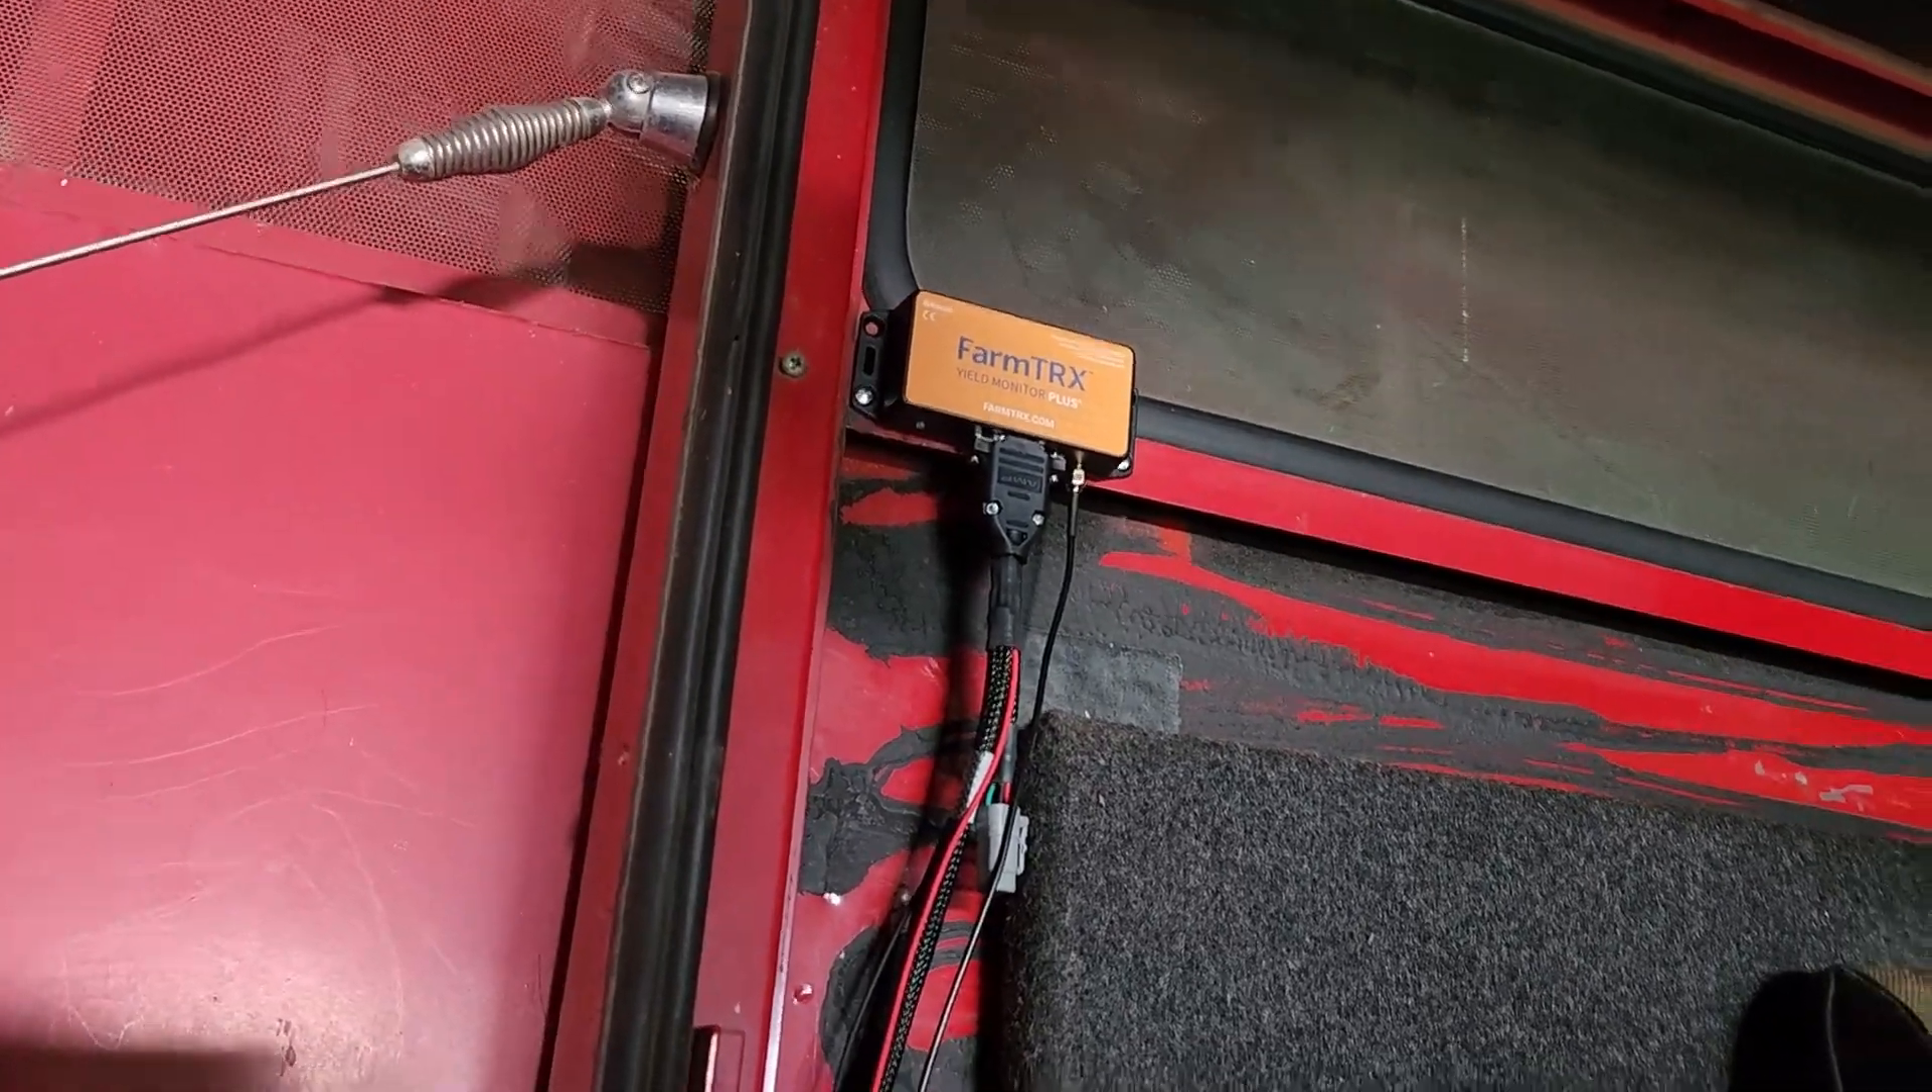Got the harness plugged in and started running the wiring.